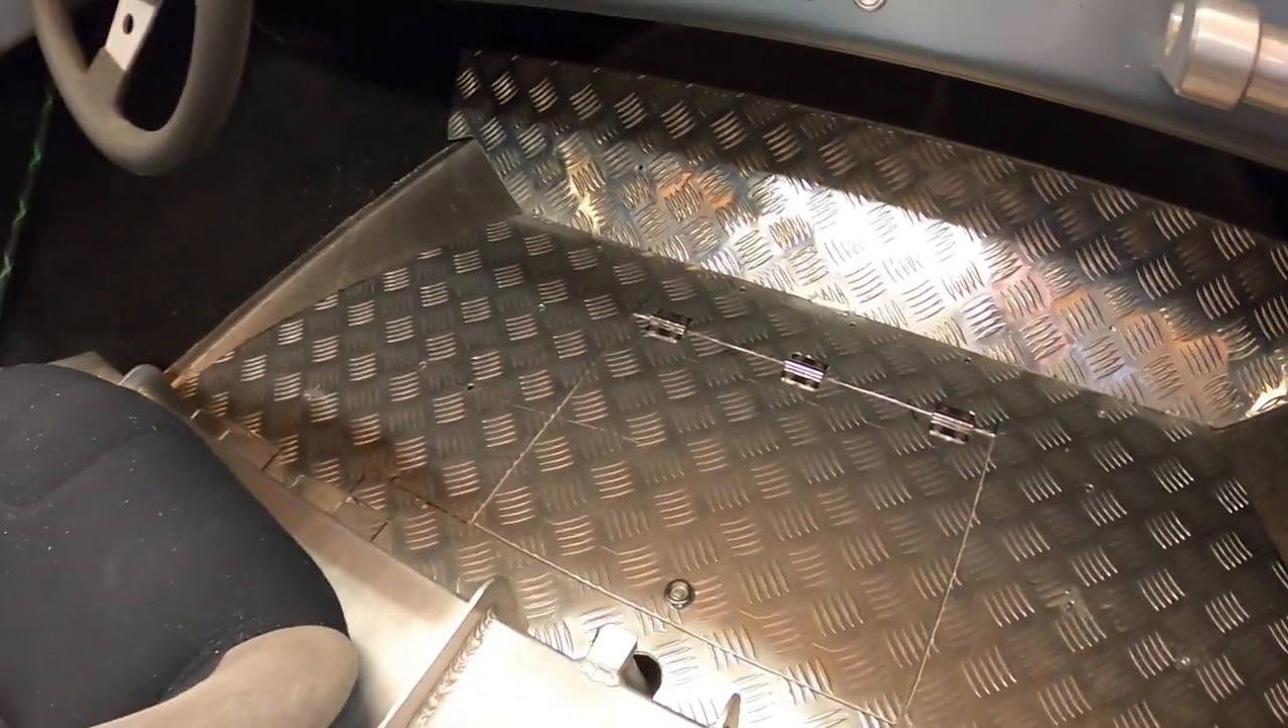So my floor's in yeah i haven't bolted it down.